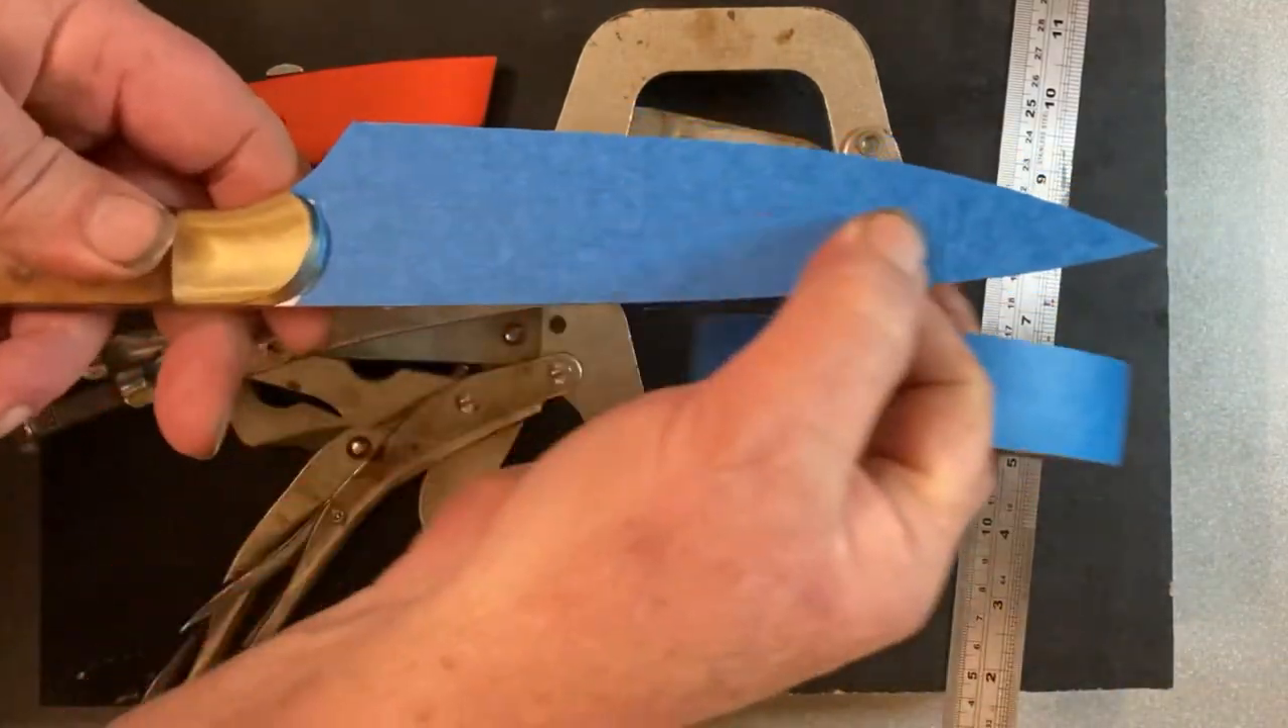We put two layers of tape on there and it just helps to thicken out the blade.